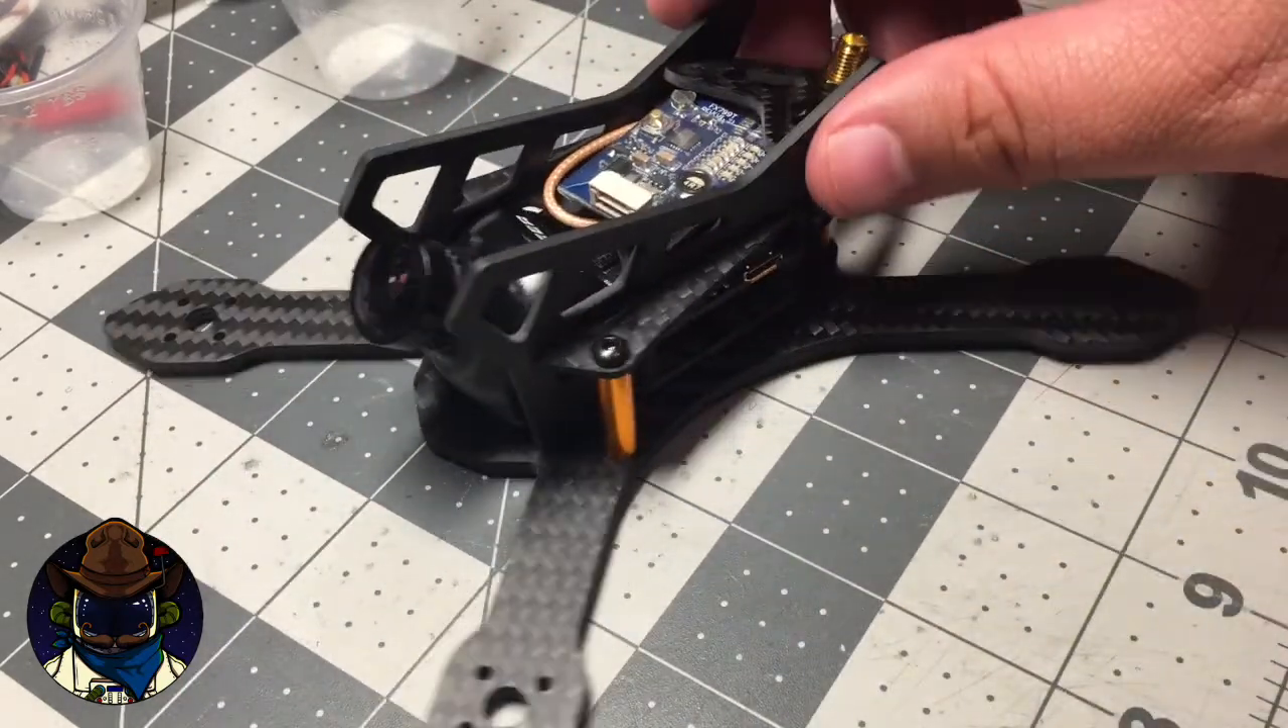So, now you can see you've got essentially an assembled XLR3.